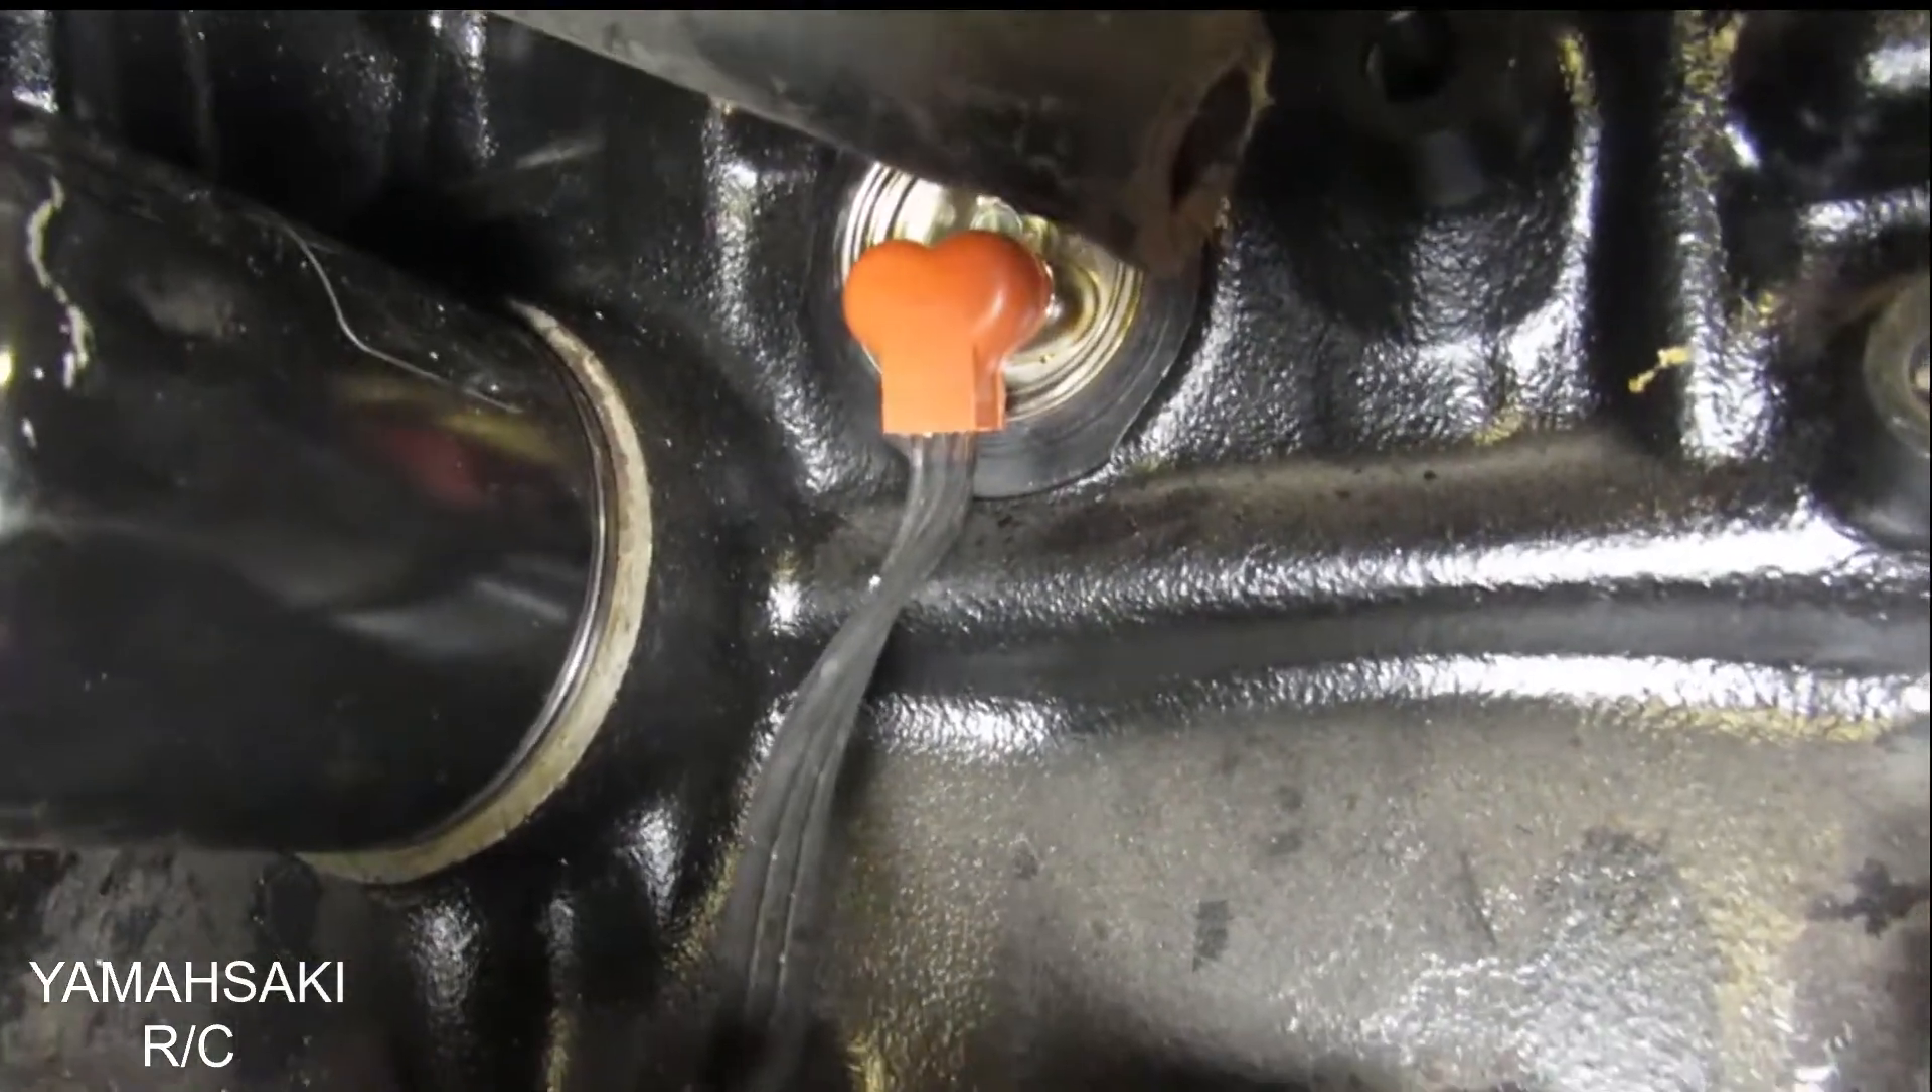I got my heater block wire on as well.